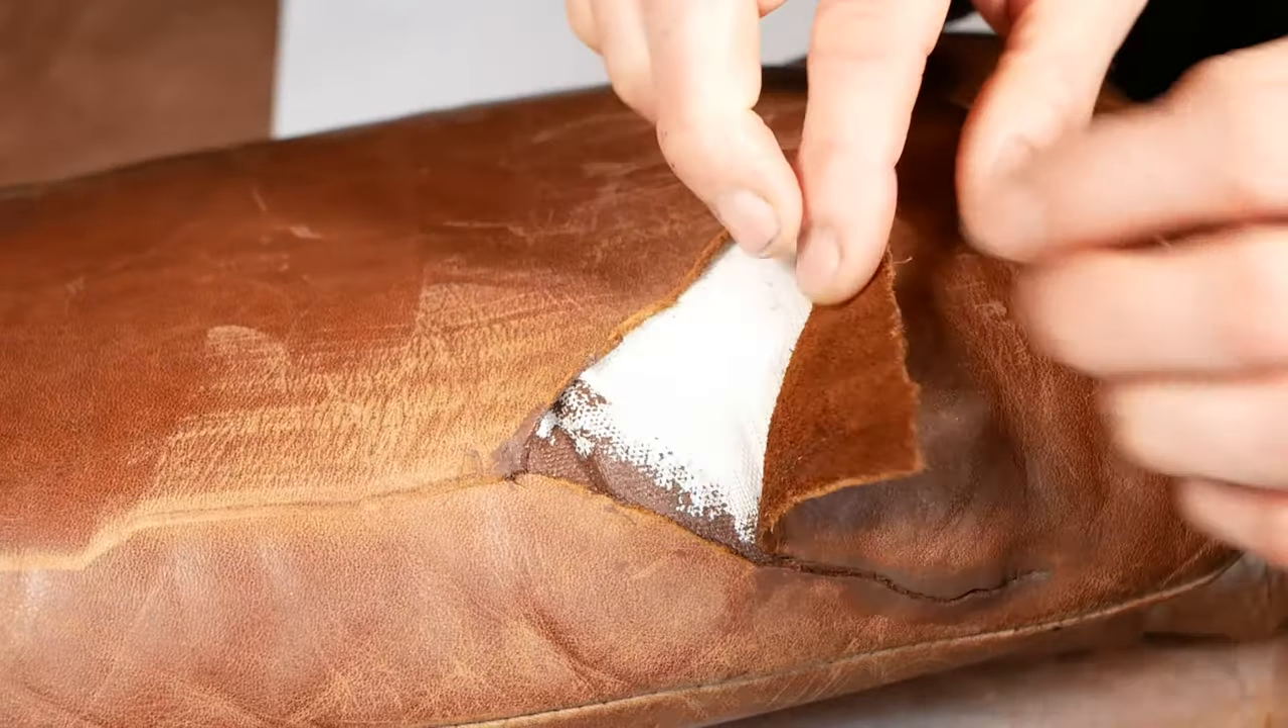OK, I've now got the lower section stuck down, but I haven't stuck the flappy bit down.